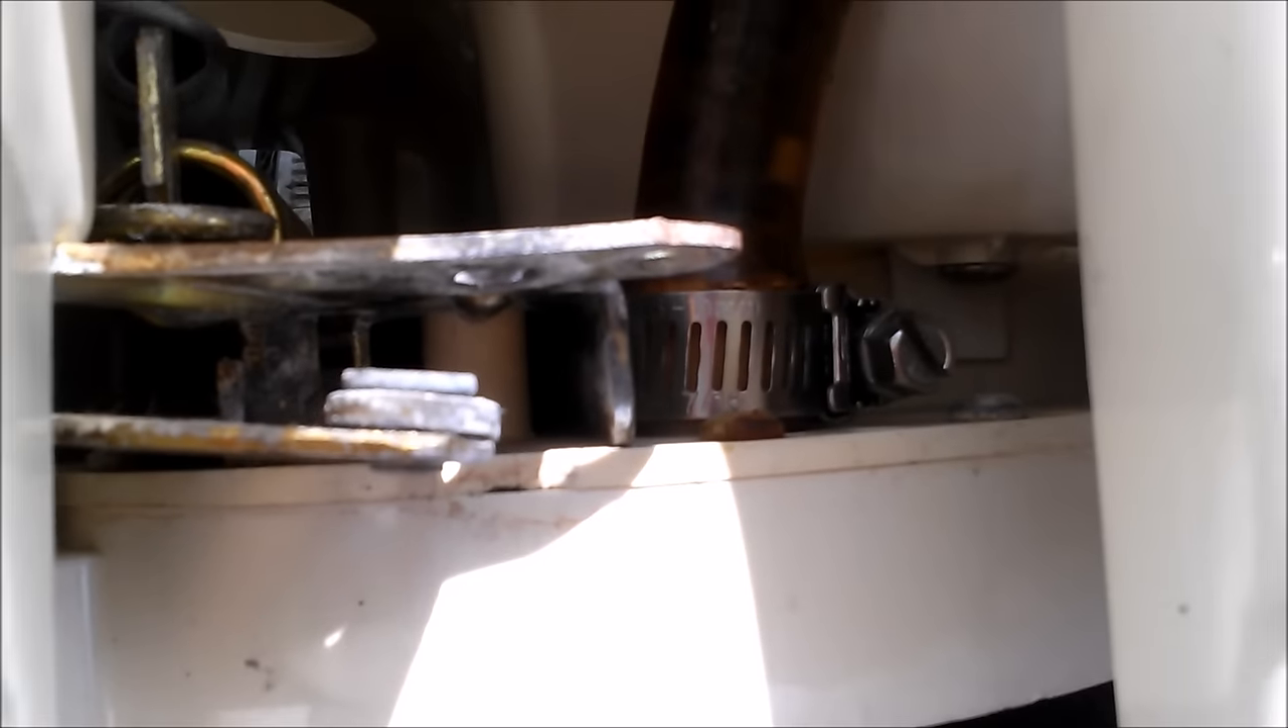That was the only hose that had no clamp well now there's a clamp on it and it didn't go too tight because it's plastic and you don't want to crack plastic.